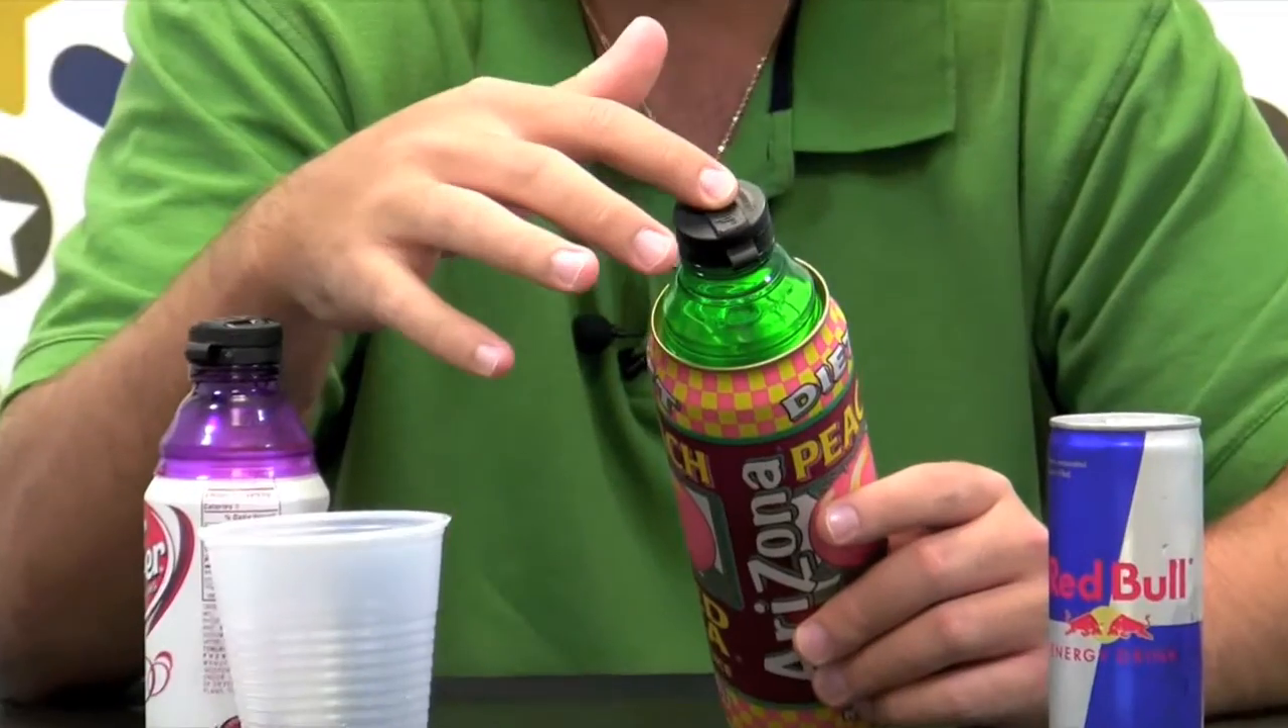The bottle top is too small. It sits within the ring of the top of the can, which obviously it's going to fall off.